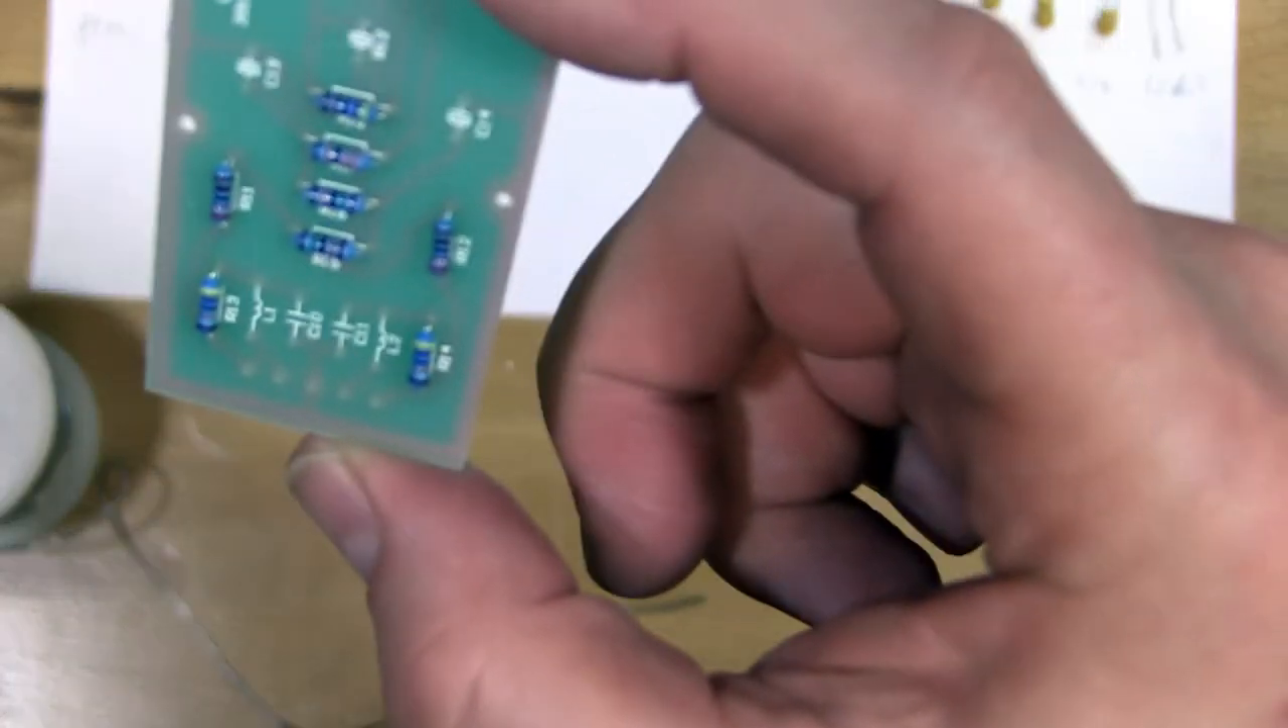Resistors done on the first printed circuit board.